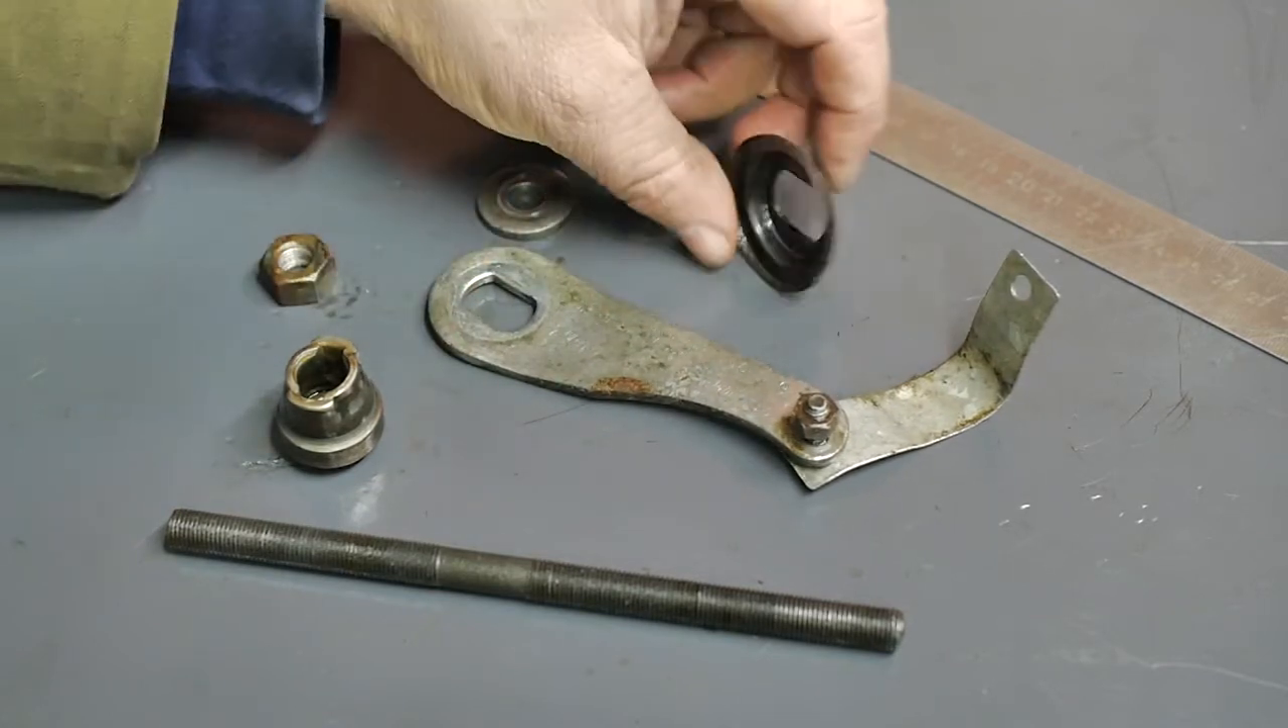So I disassembled the axle and now I can take the cone with me to the bike shop.